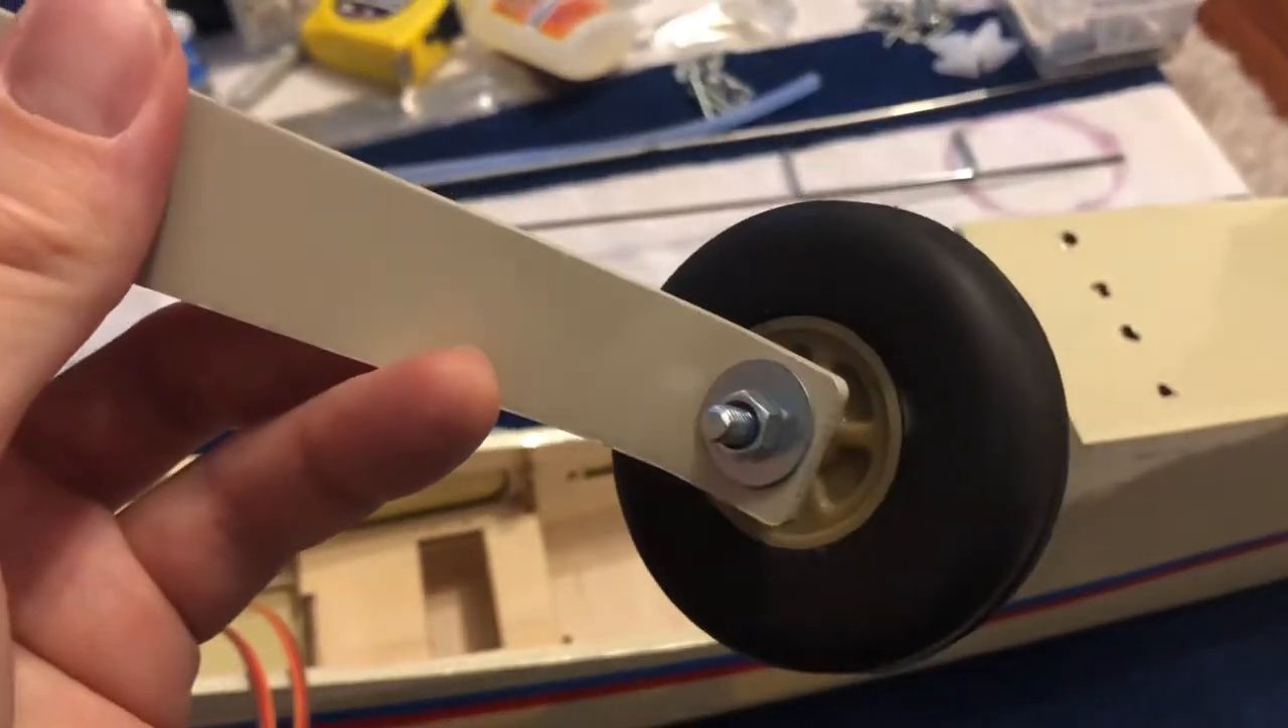Uh I did install the axles and the wheels.